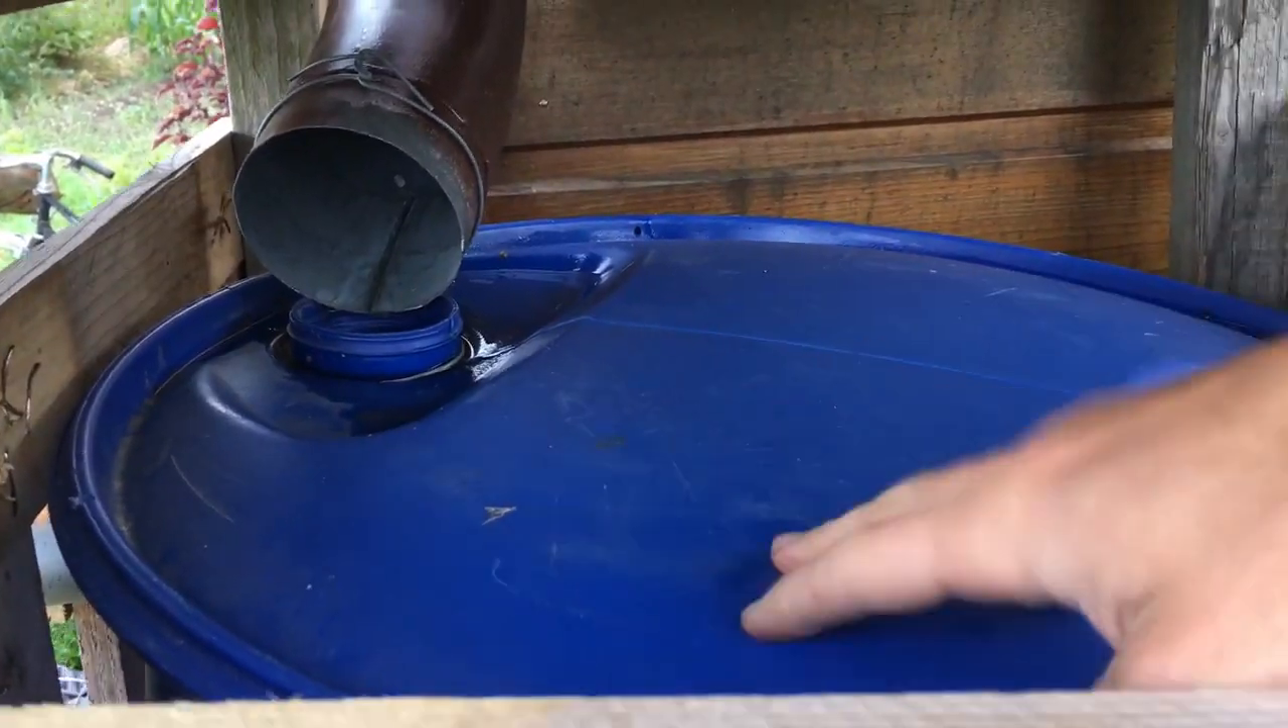J'ai maintenant laissé le couvercle au-dessus simplement en emboîtant le bord avec le reste du baril.